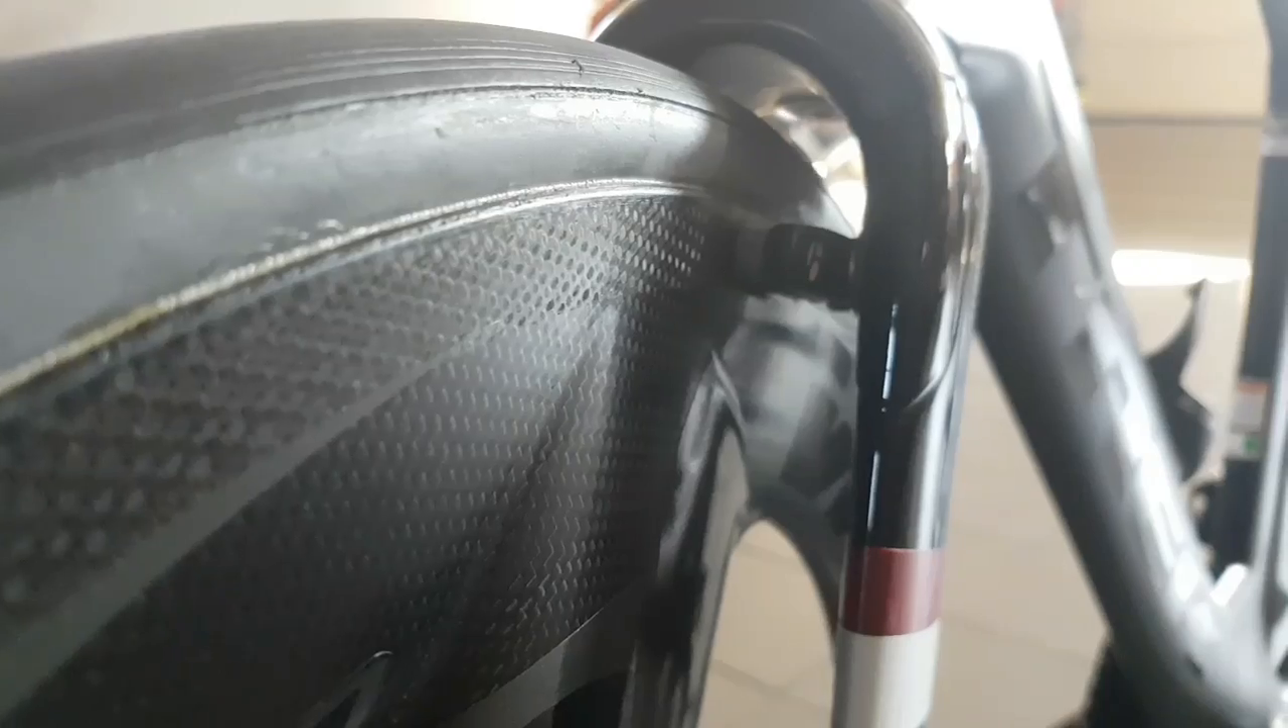And as a bonus the tire fits extremely flush with the rim as you can see super nice transition right there.